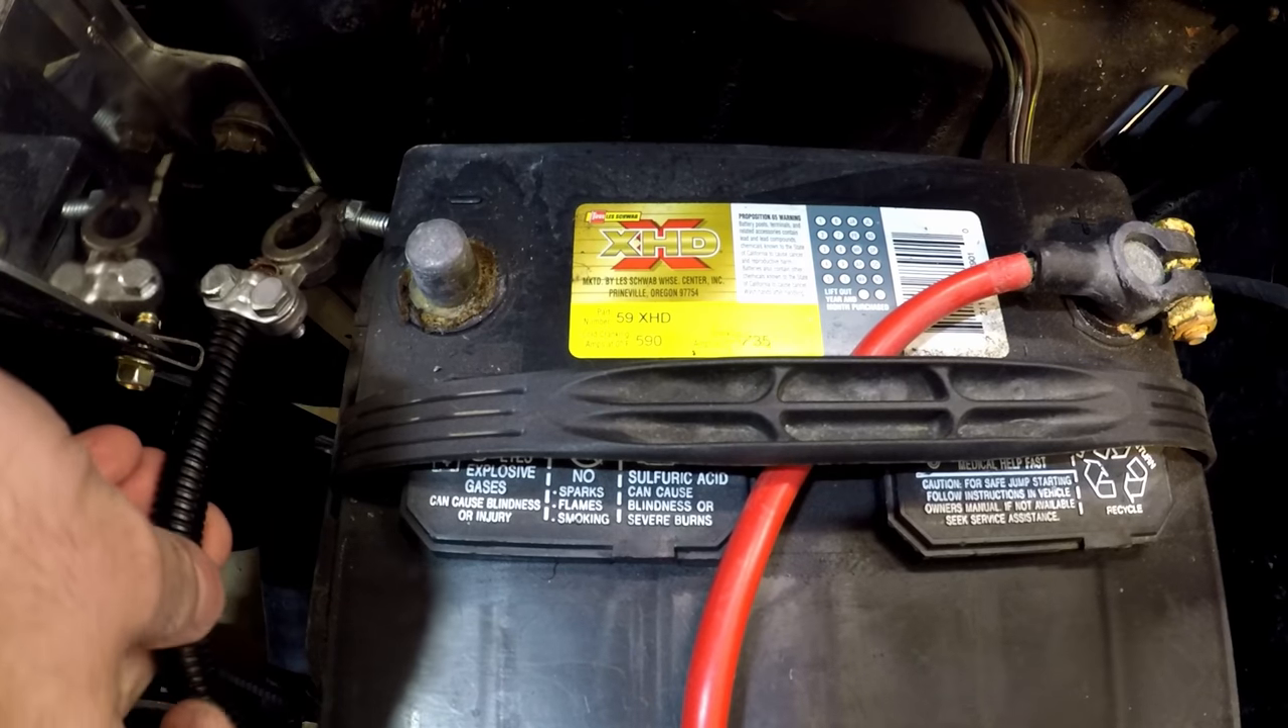Now we just got to hook up the ground wire to the battery.